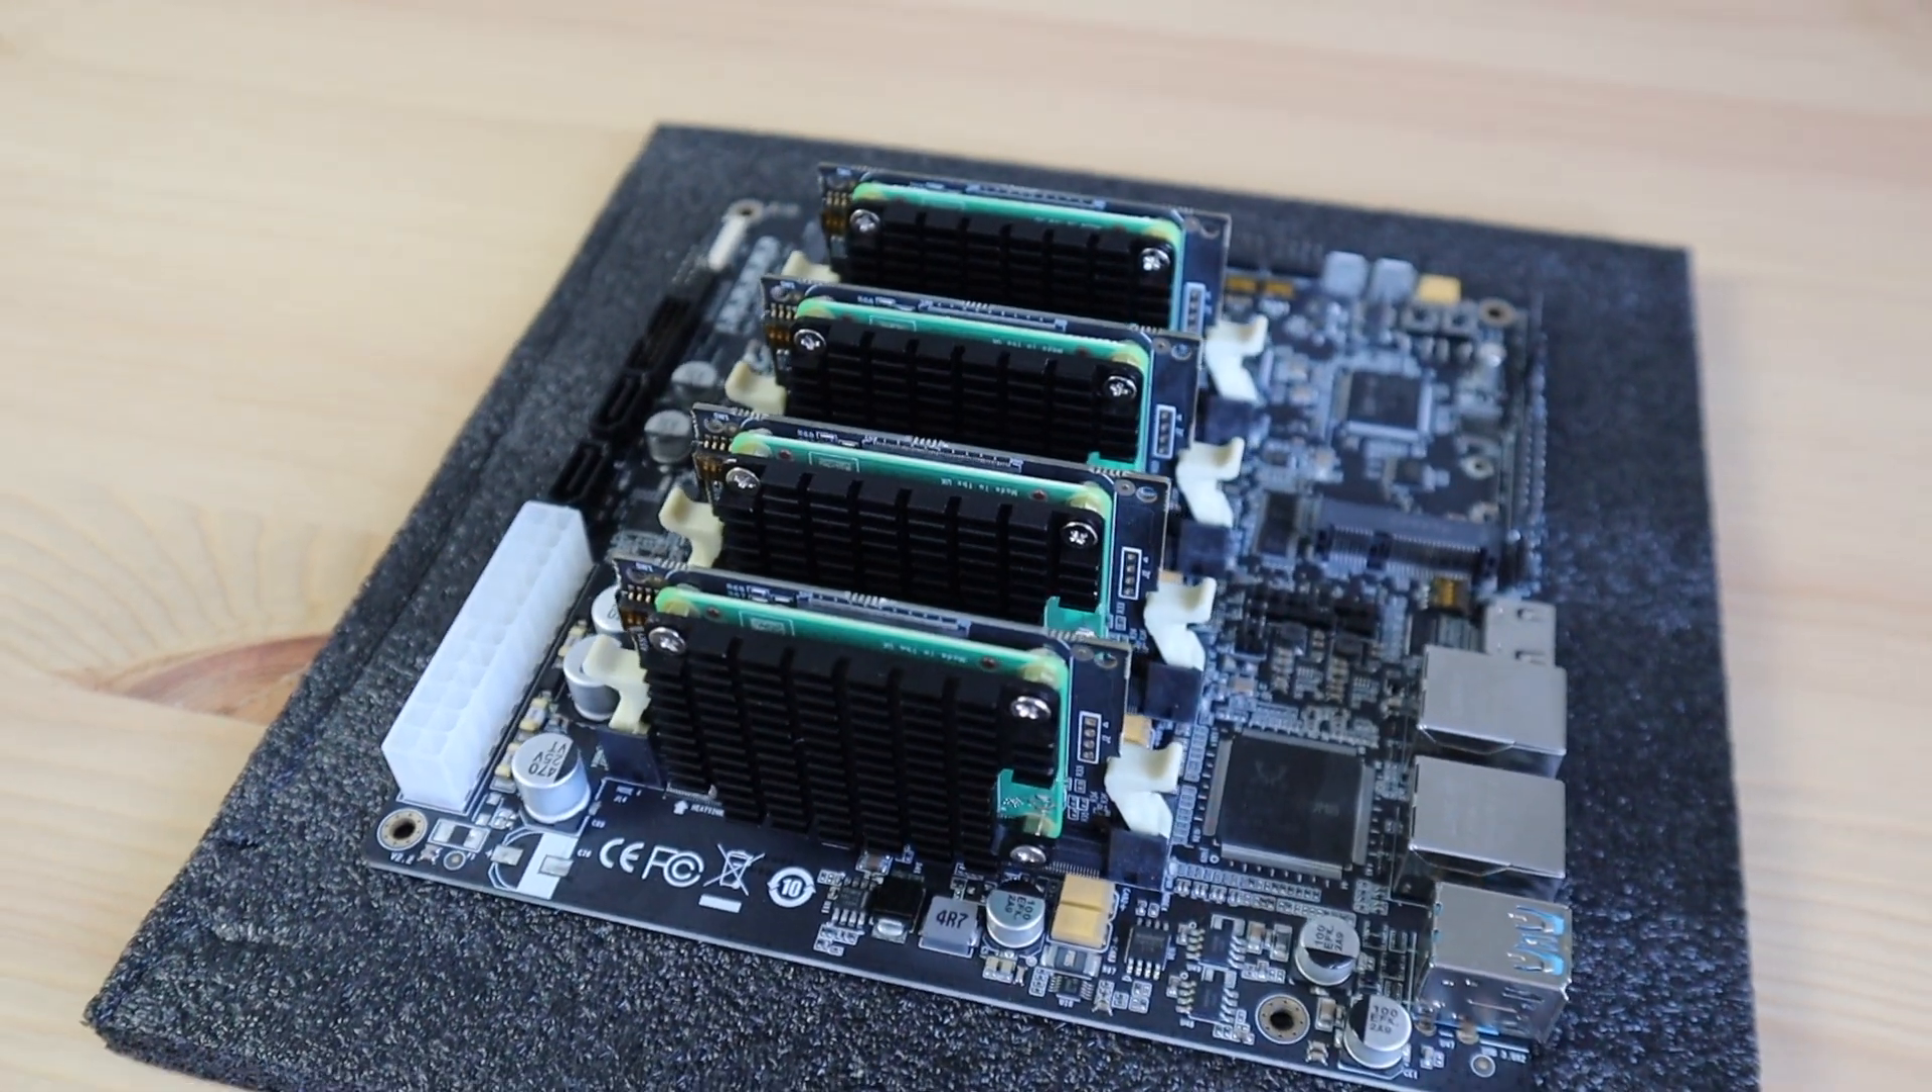With that done, our cluster is basically assembled. All we need to do to finish it off is to plug in a power supply and an Ethernet cable.